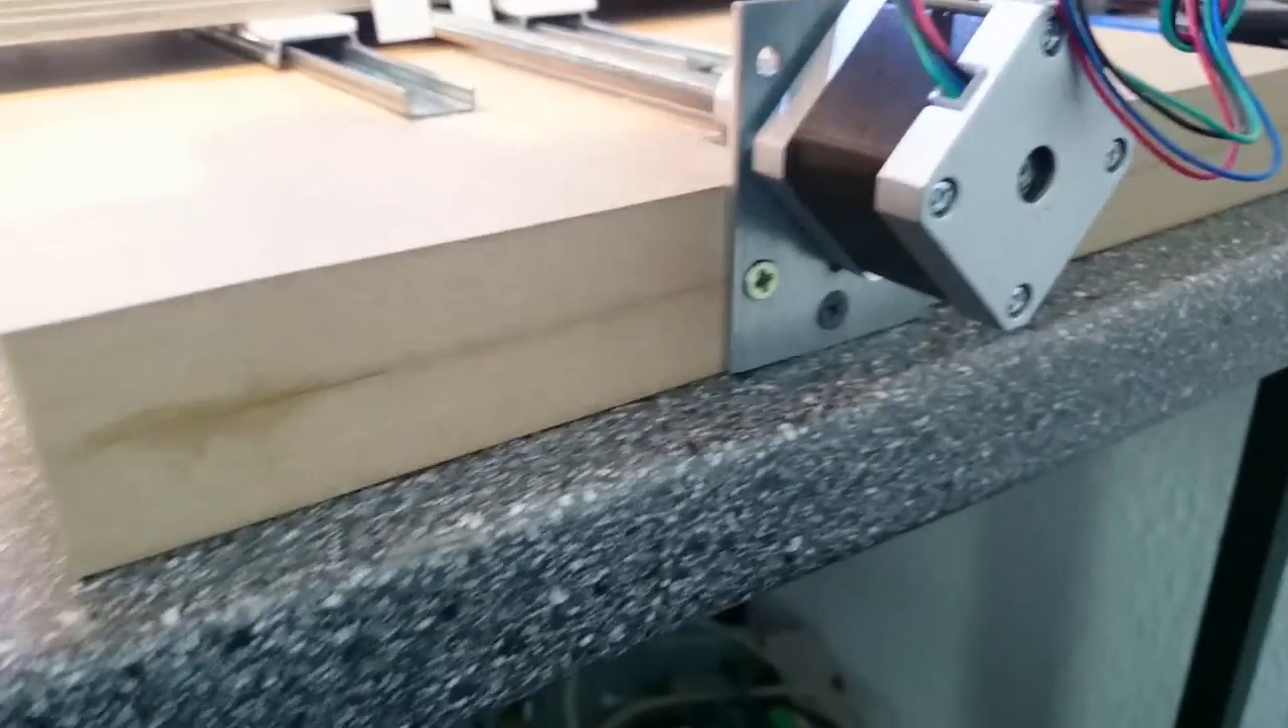The motor is mounted, and a last precision test shows me whether the position is okay.